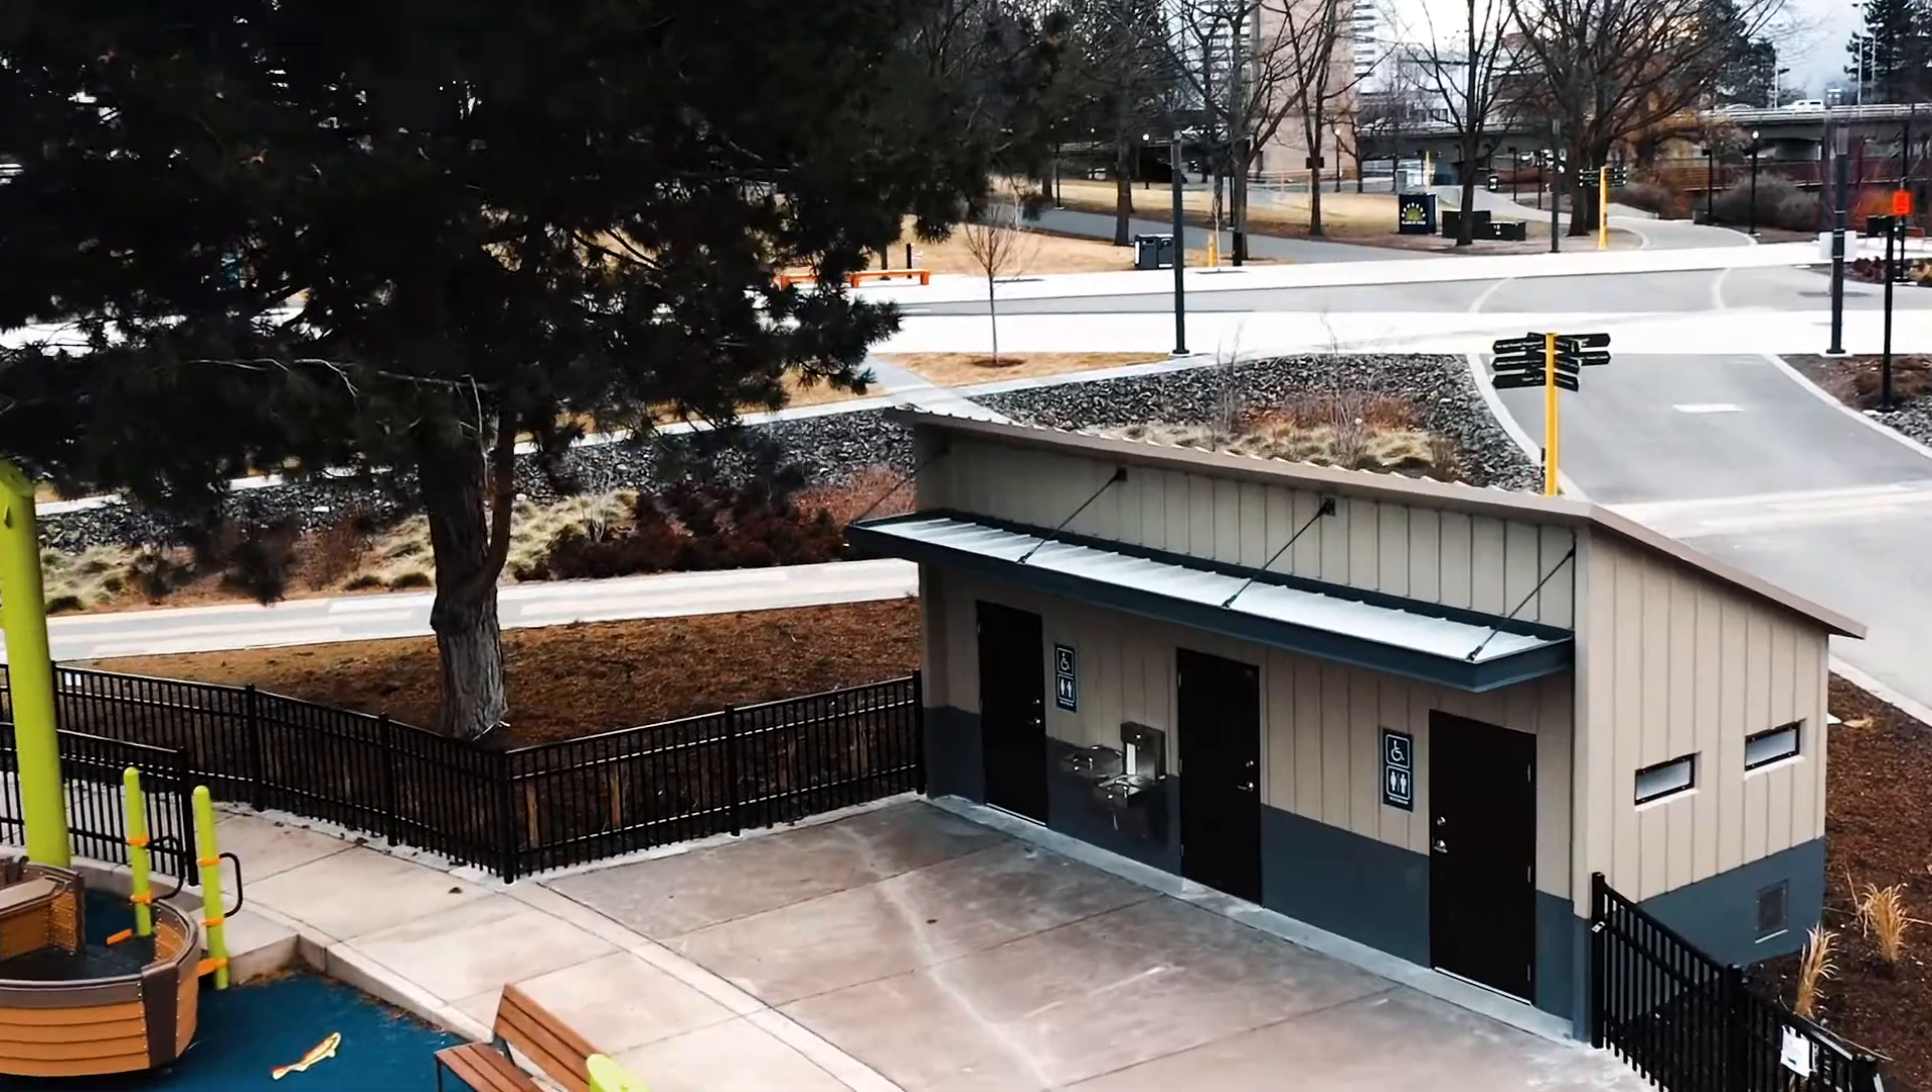Congrats, you just finished installing a Vesta Systems aluminum canopy.